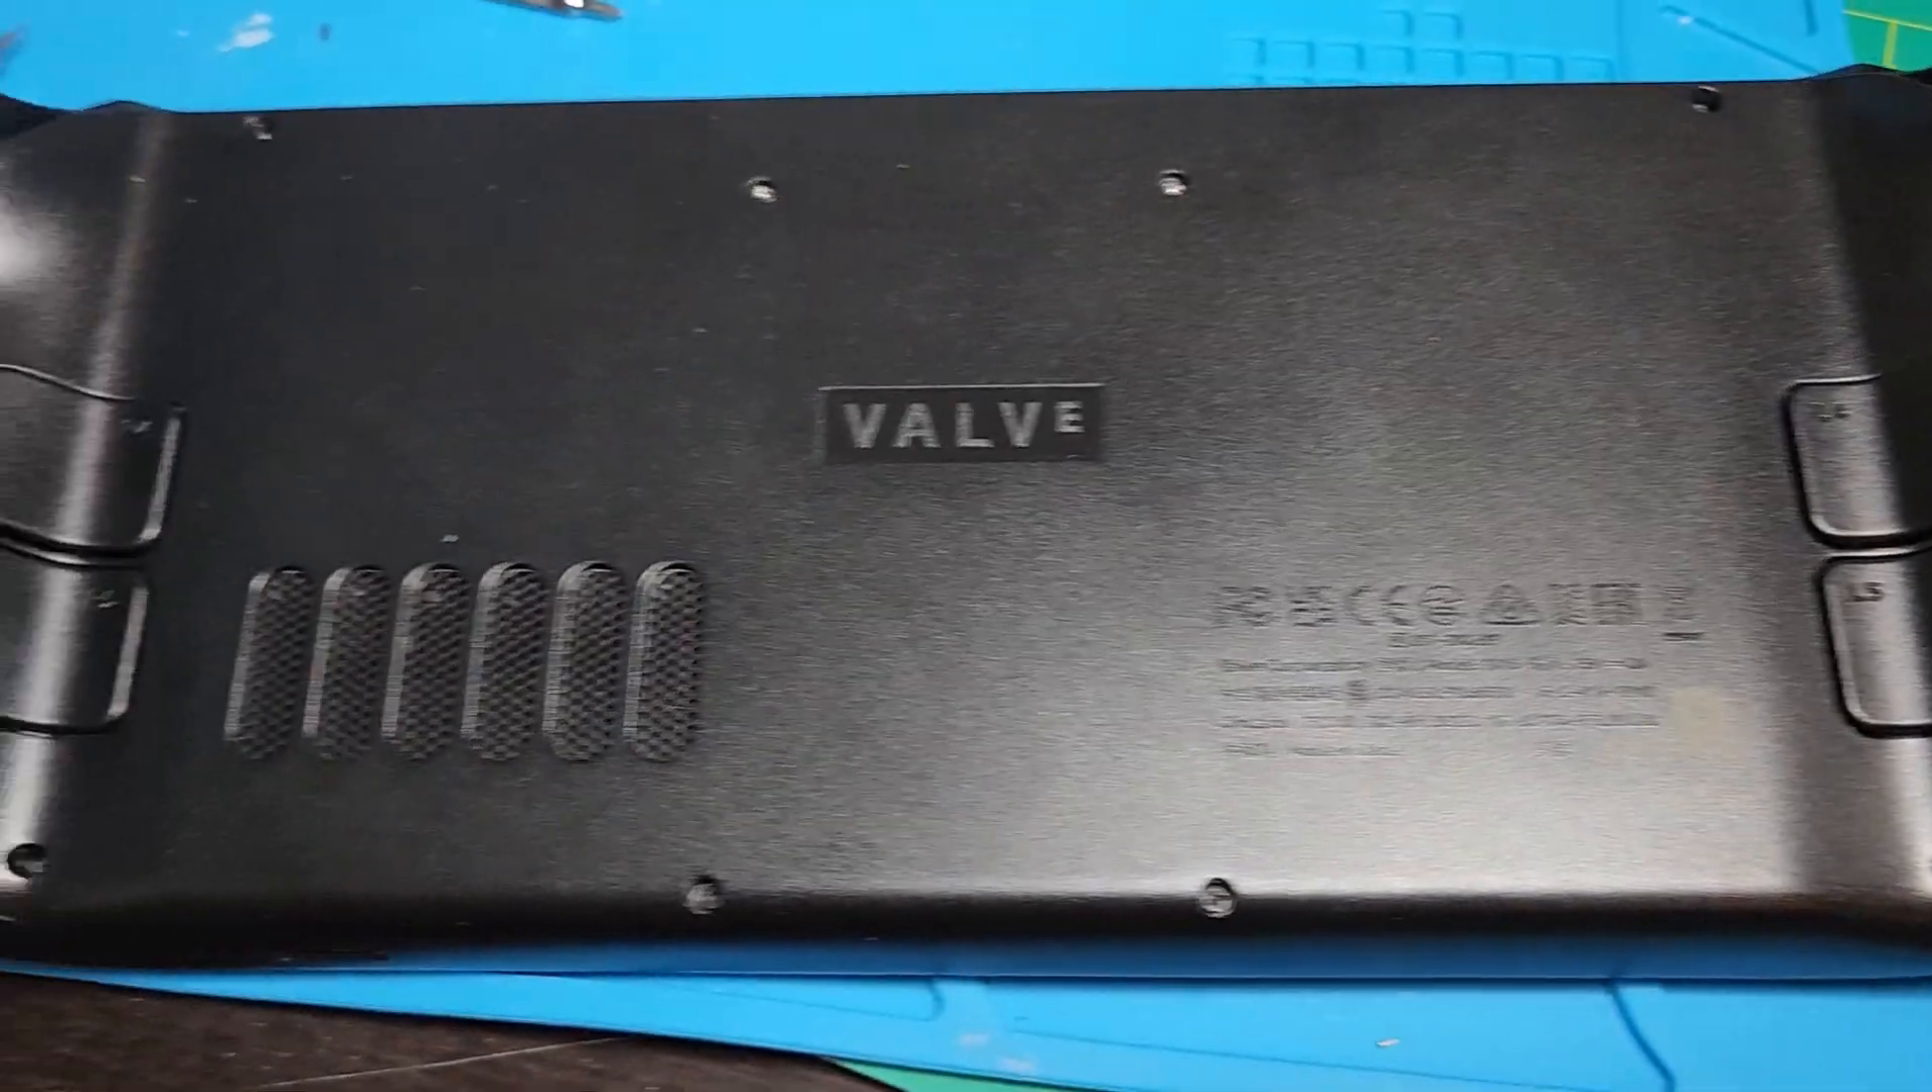Deck is closed.